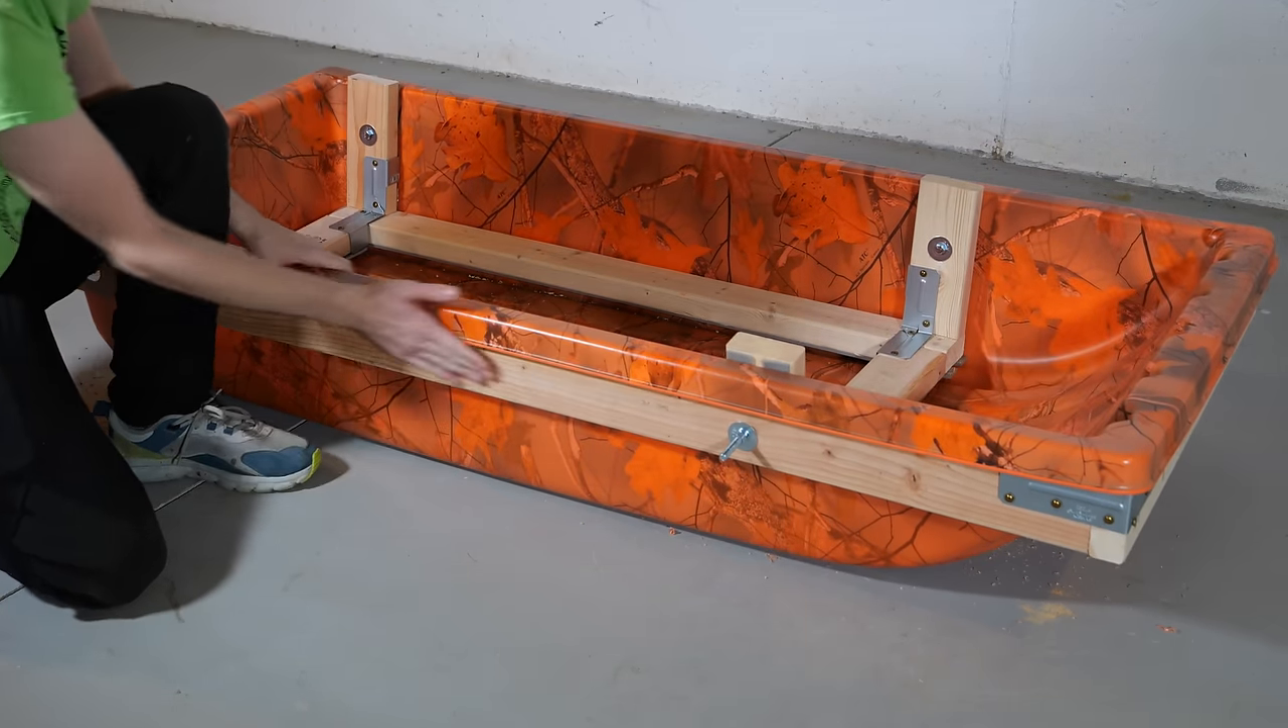We have our inner frame and our outer frame securely bolted together through the sled, adding a lot of strength and rigidity to the whole structure.